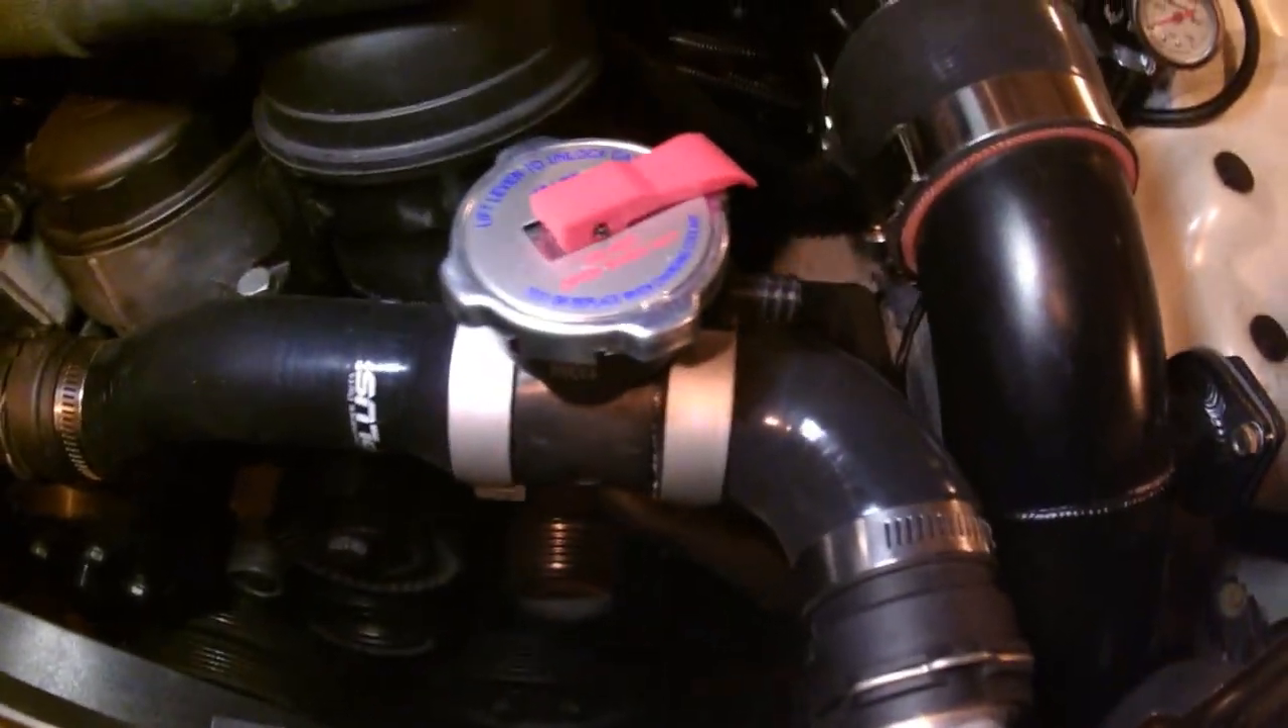Okay, I'm back, and our cooling system is installed. There is the upper hose connecting to the radiator.